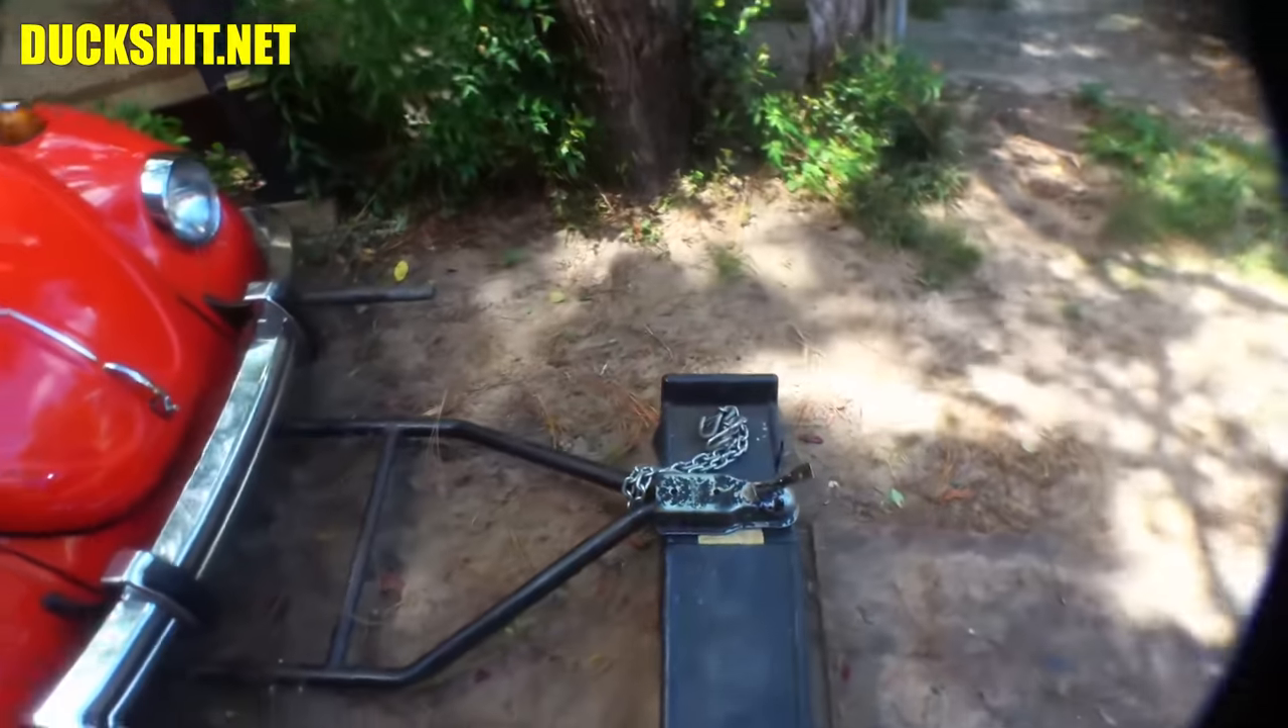I still haven't disconnected the tow bar yet.